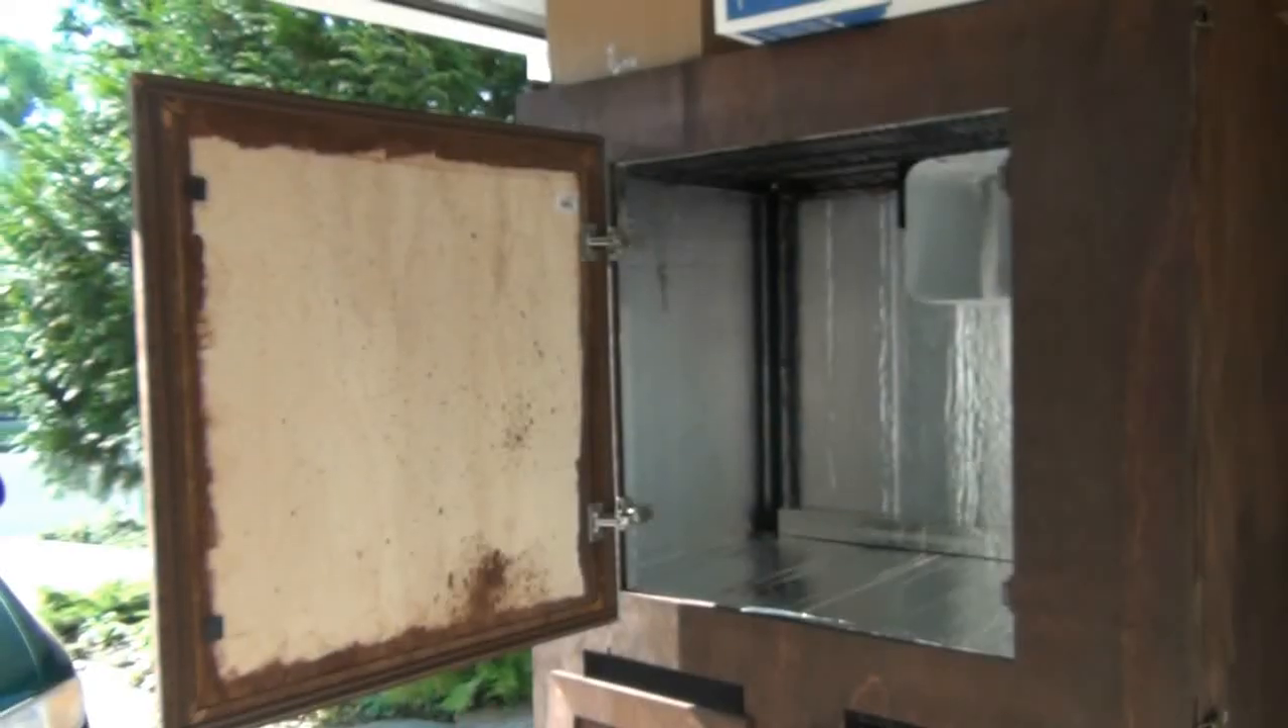The first door is in place.